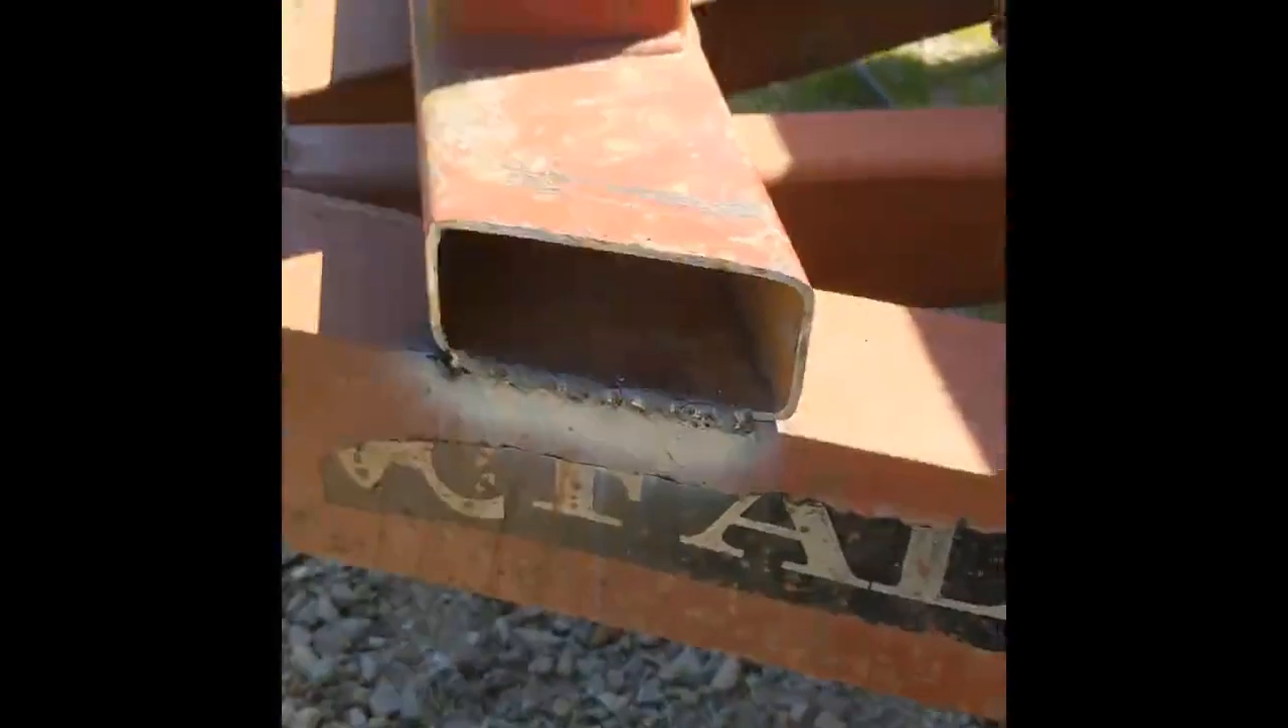We've got our winch post uh re -welded onto the tongue of the trailer.